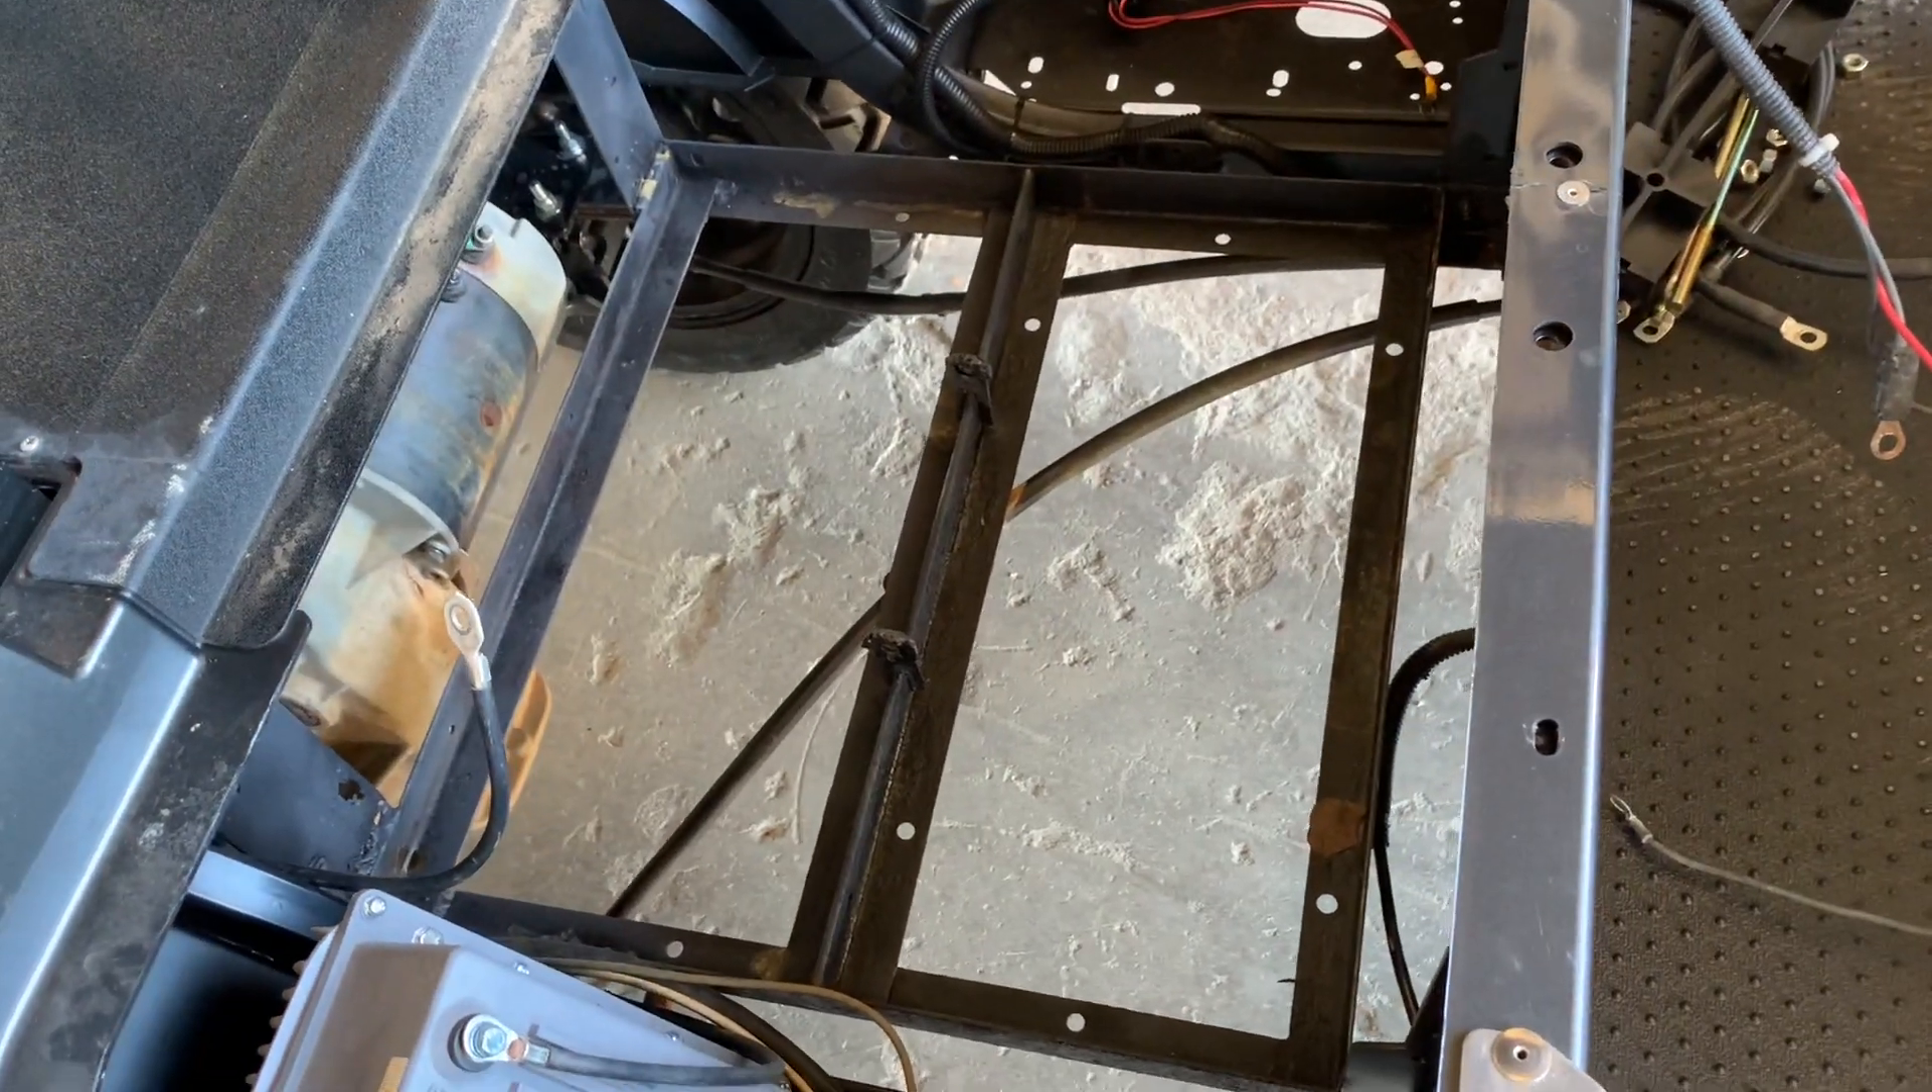So as you can see, I've already removed the batteries out of this one.